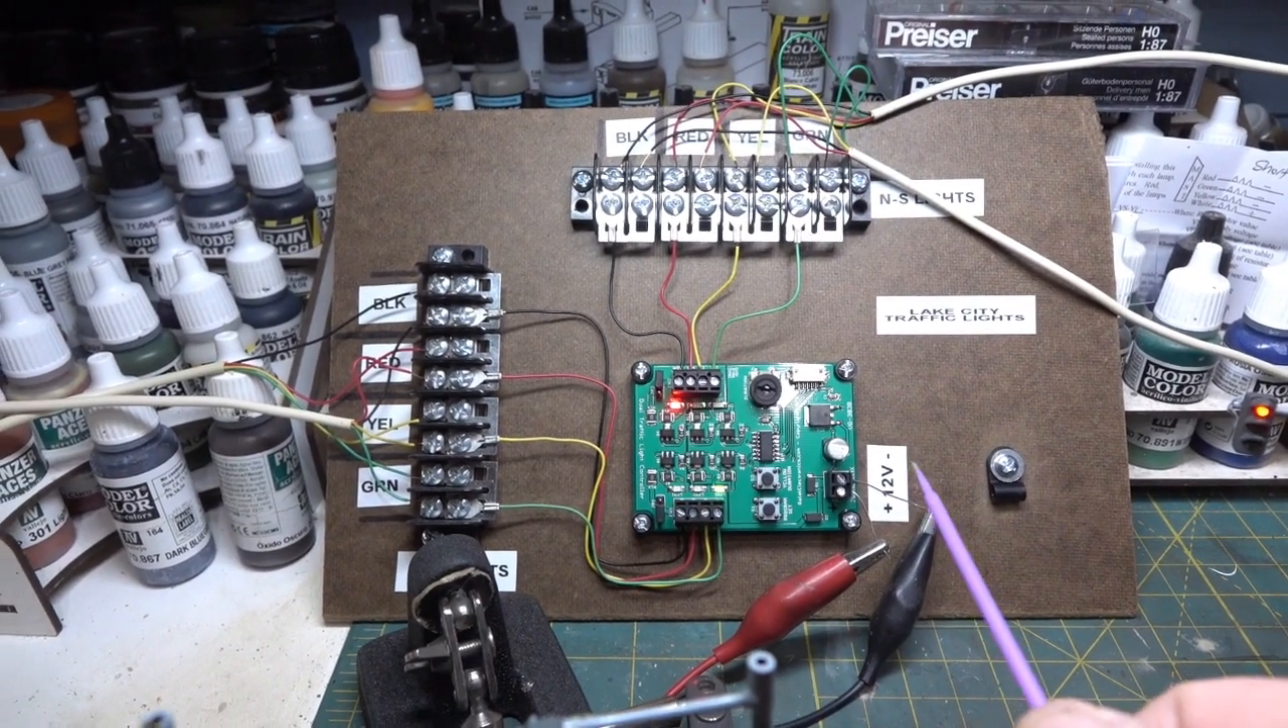So you got I got the board mounted here I put on a piece of masonite.